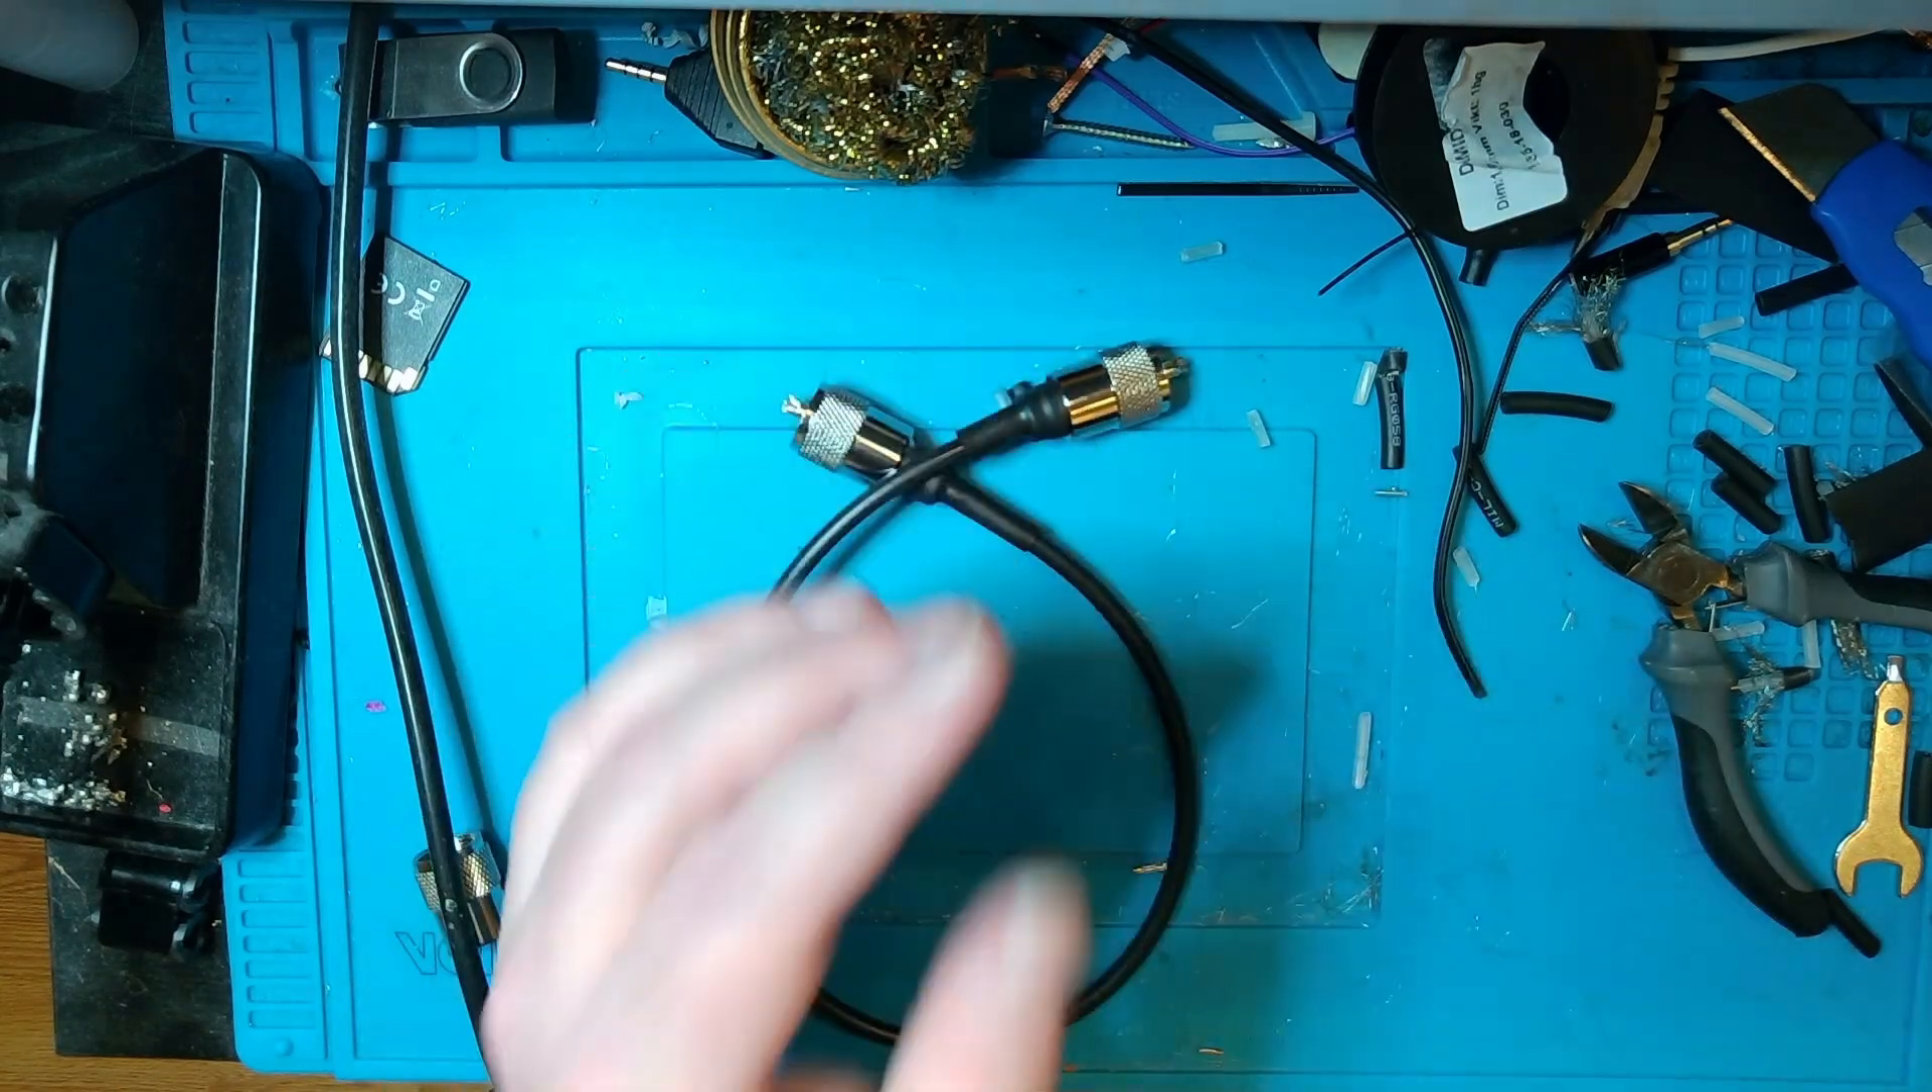That's one piece piece of coax mounted.